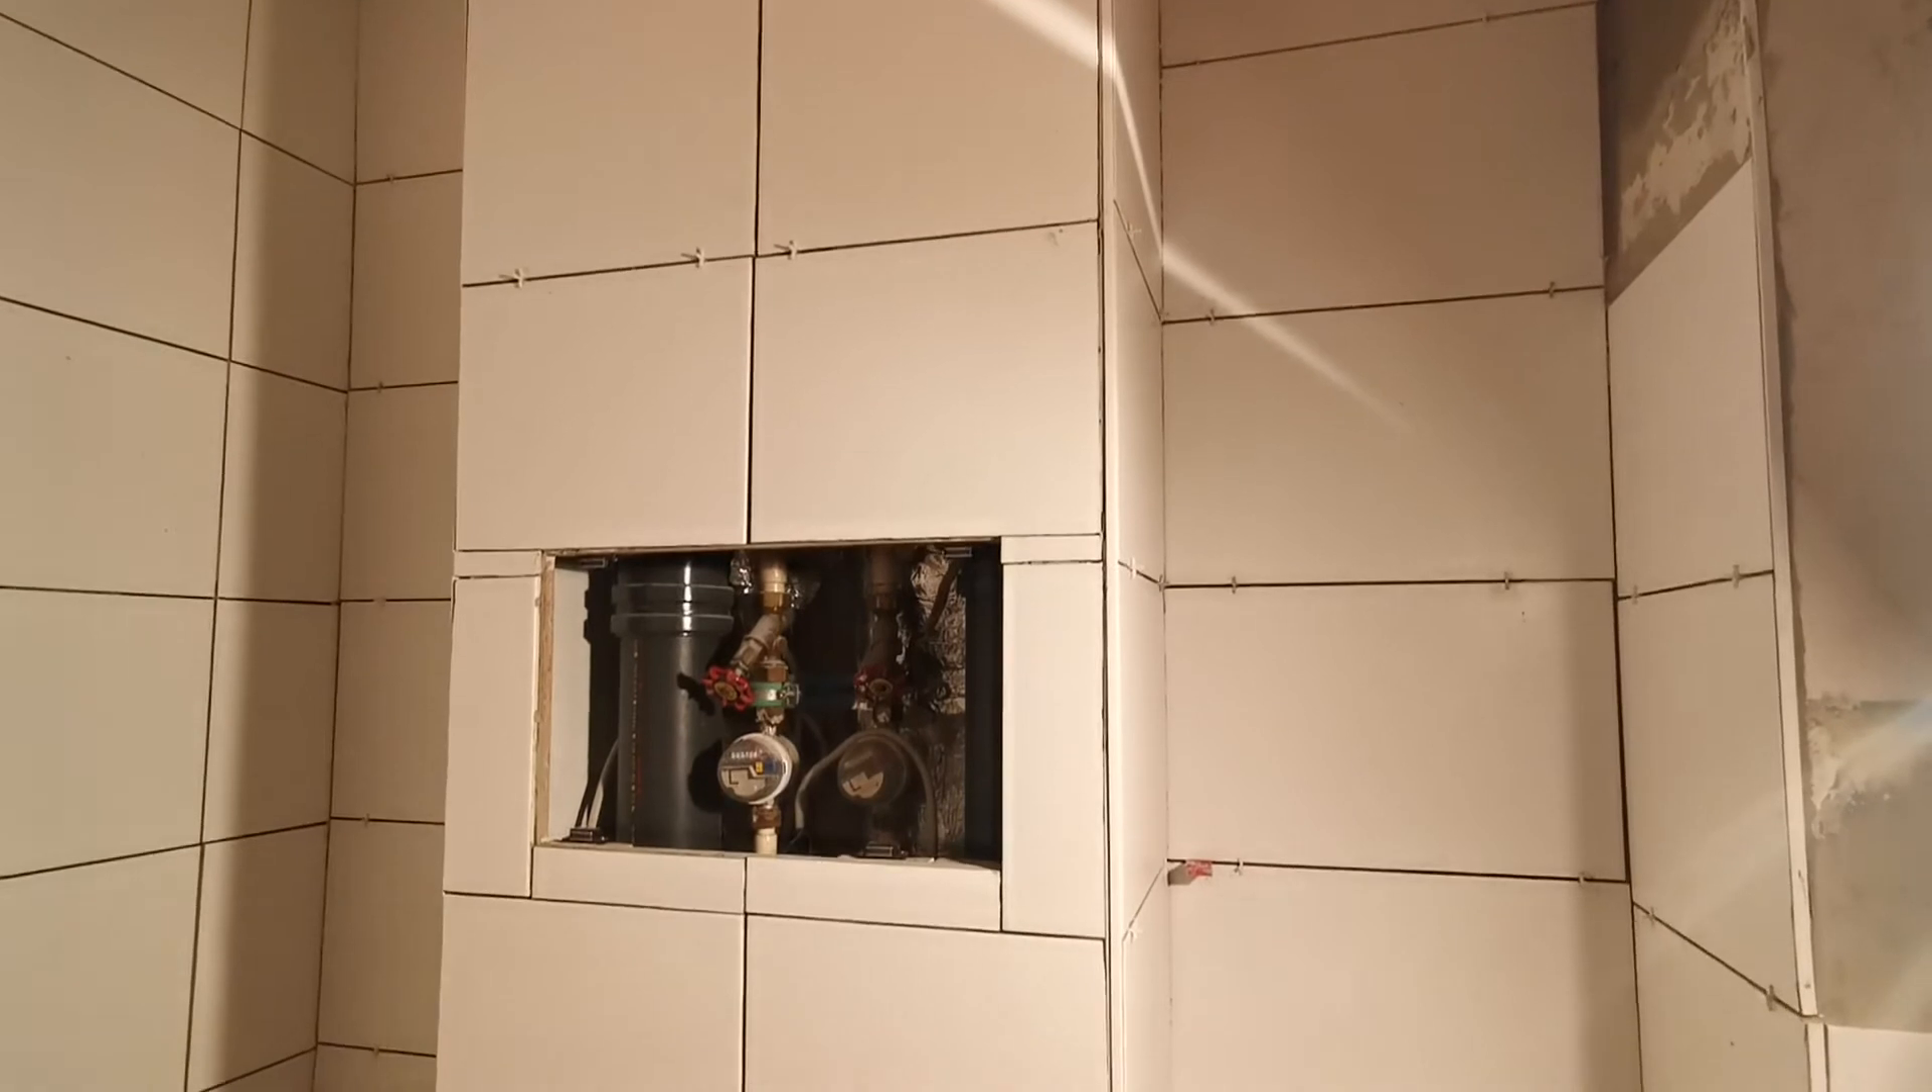Hier fehlt gerade noch der deckel den habe ich gerade noch draußen.